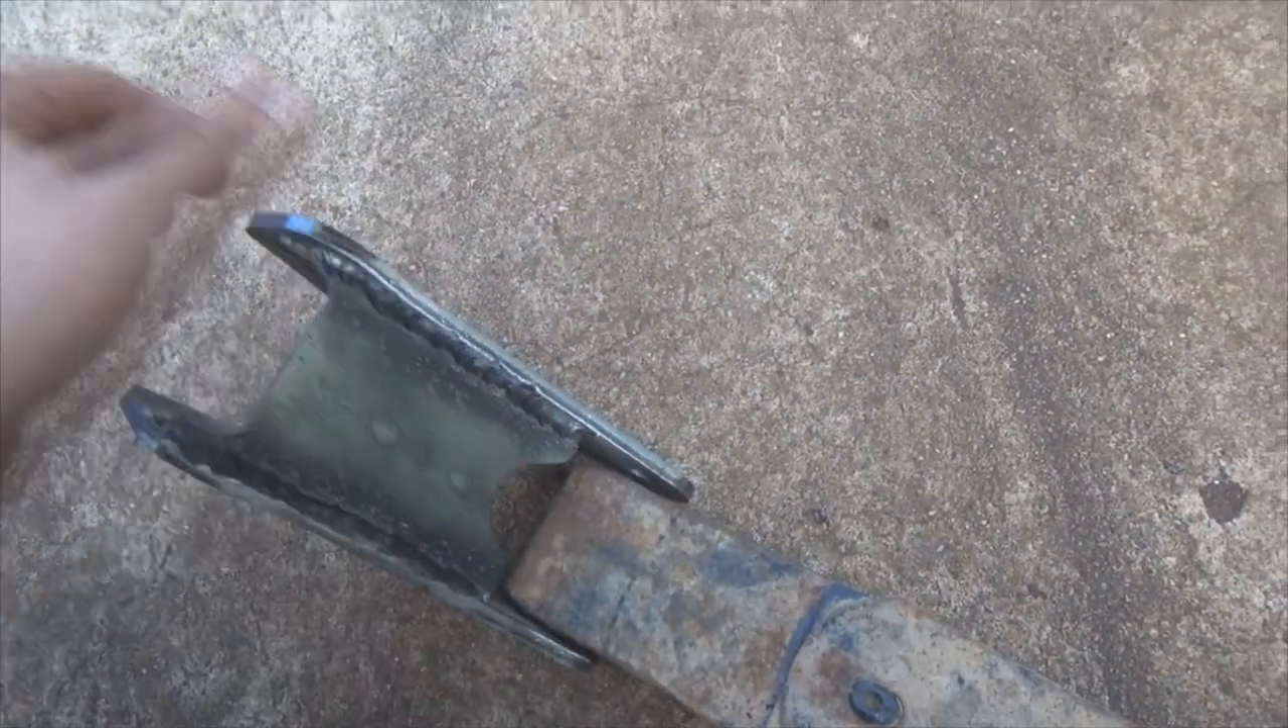Got the spring hanger all welded up I've got a bead on the inside bead outside to make sure it's good and strong and stuck the Cherokee leaf in there and discovered look at here we got issues.